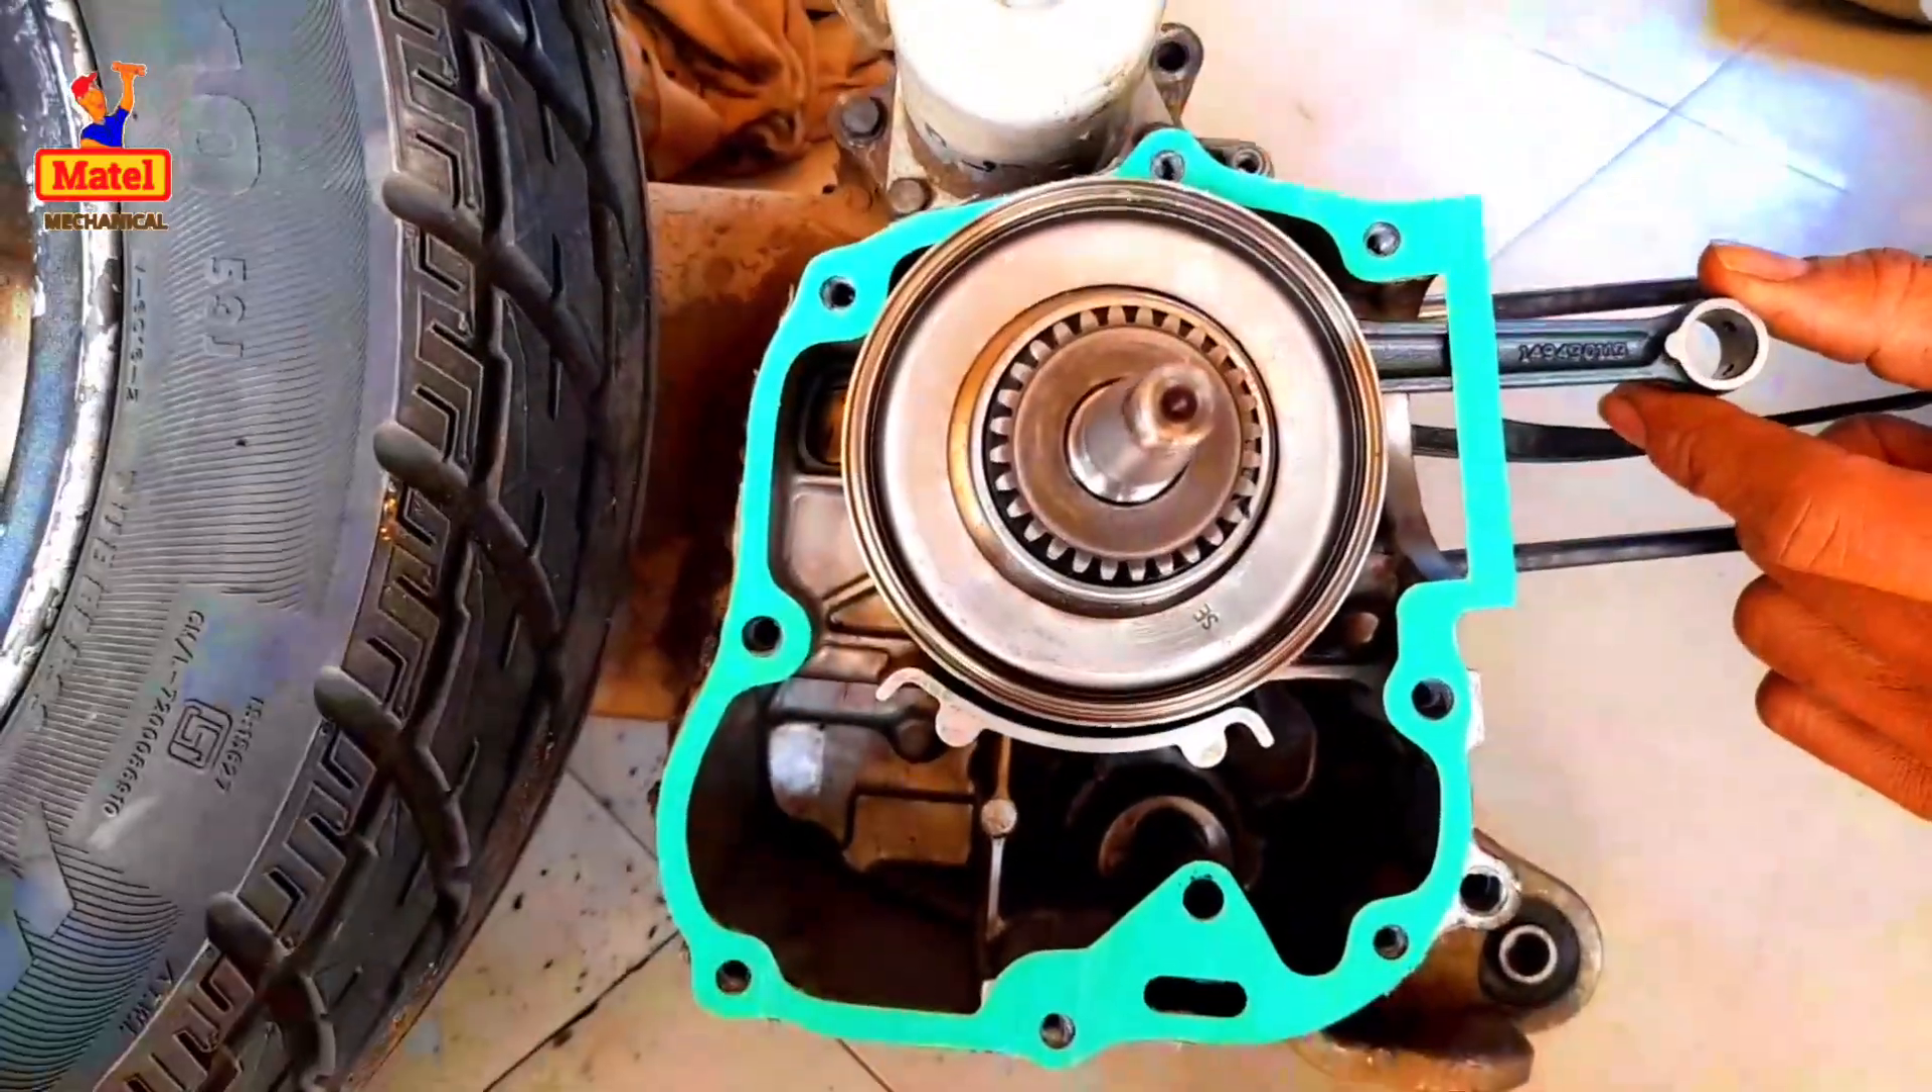तो गाइज मैंने ये packing लगा दिया है आप देख सकते हो पेकिंग में लगा दिया है।